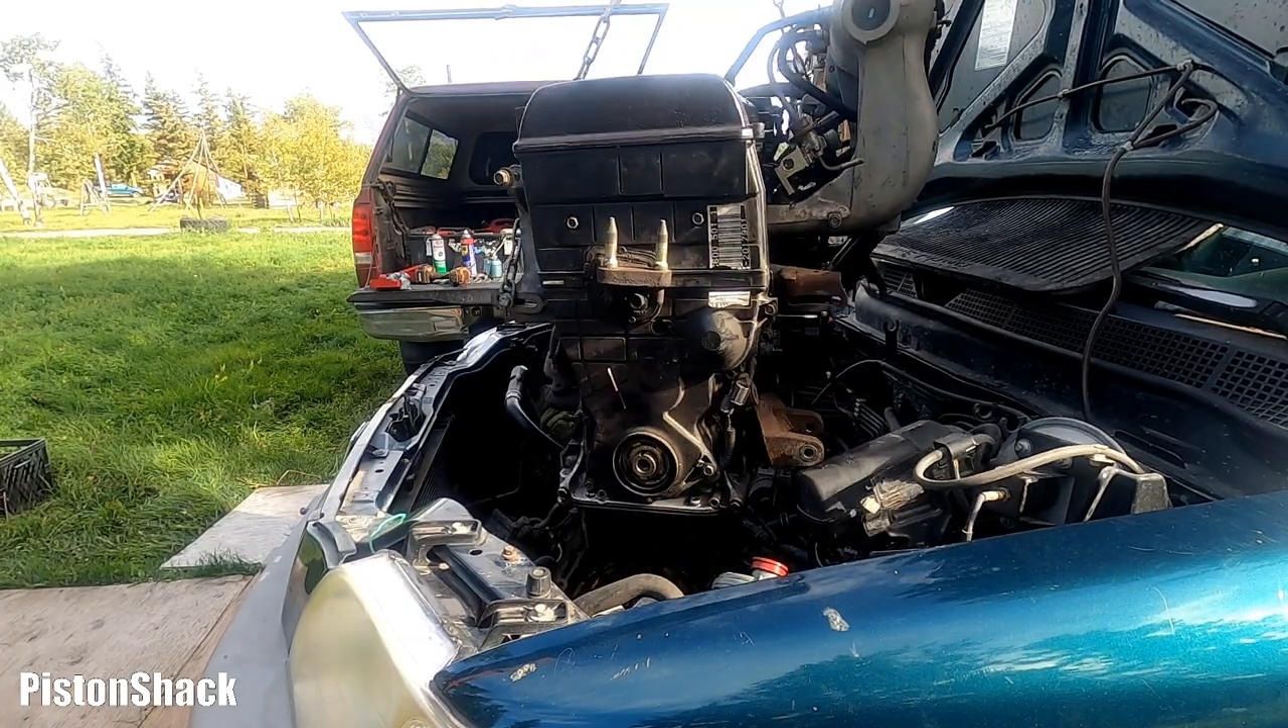See i still don't have my harmonic balancer installed.